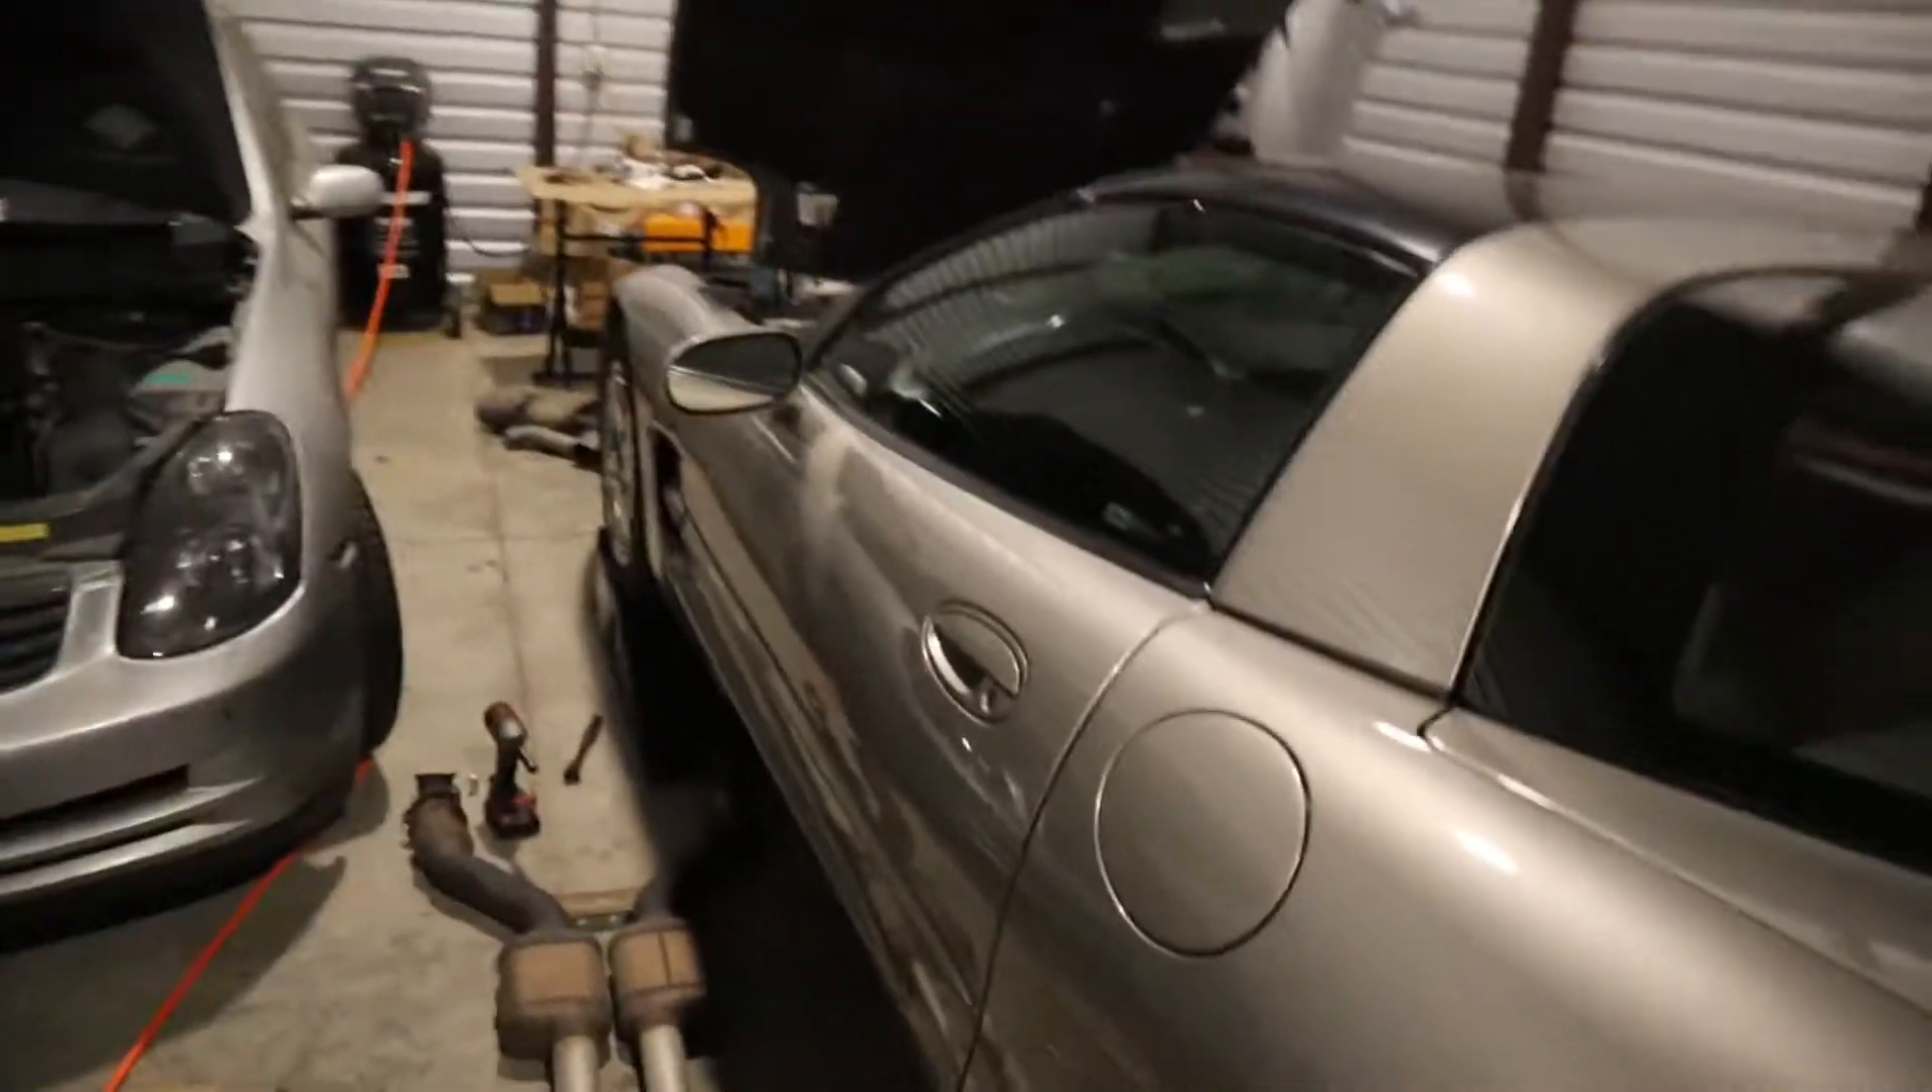So we got the h-pipe exhaust off and i'm not going to get rid of all of it.